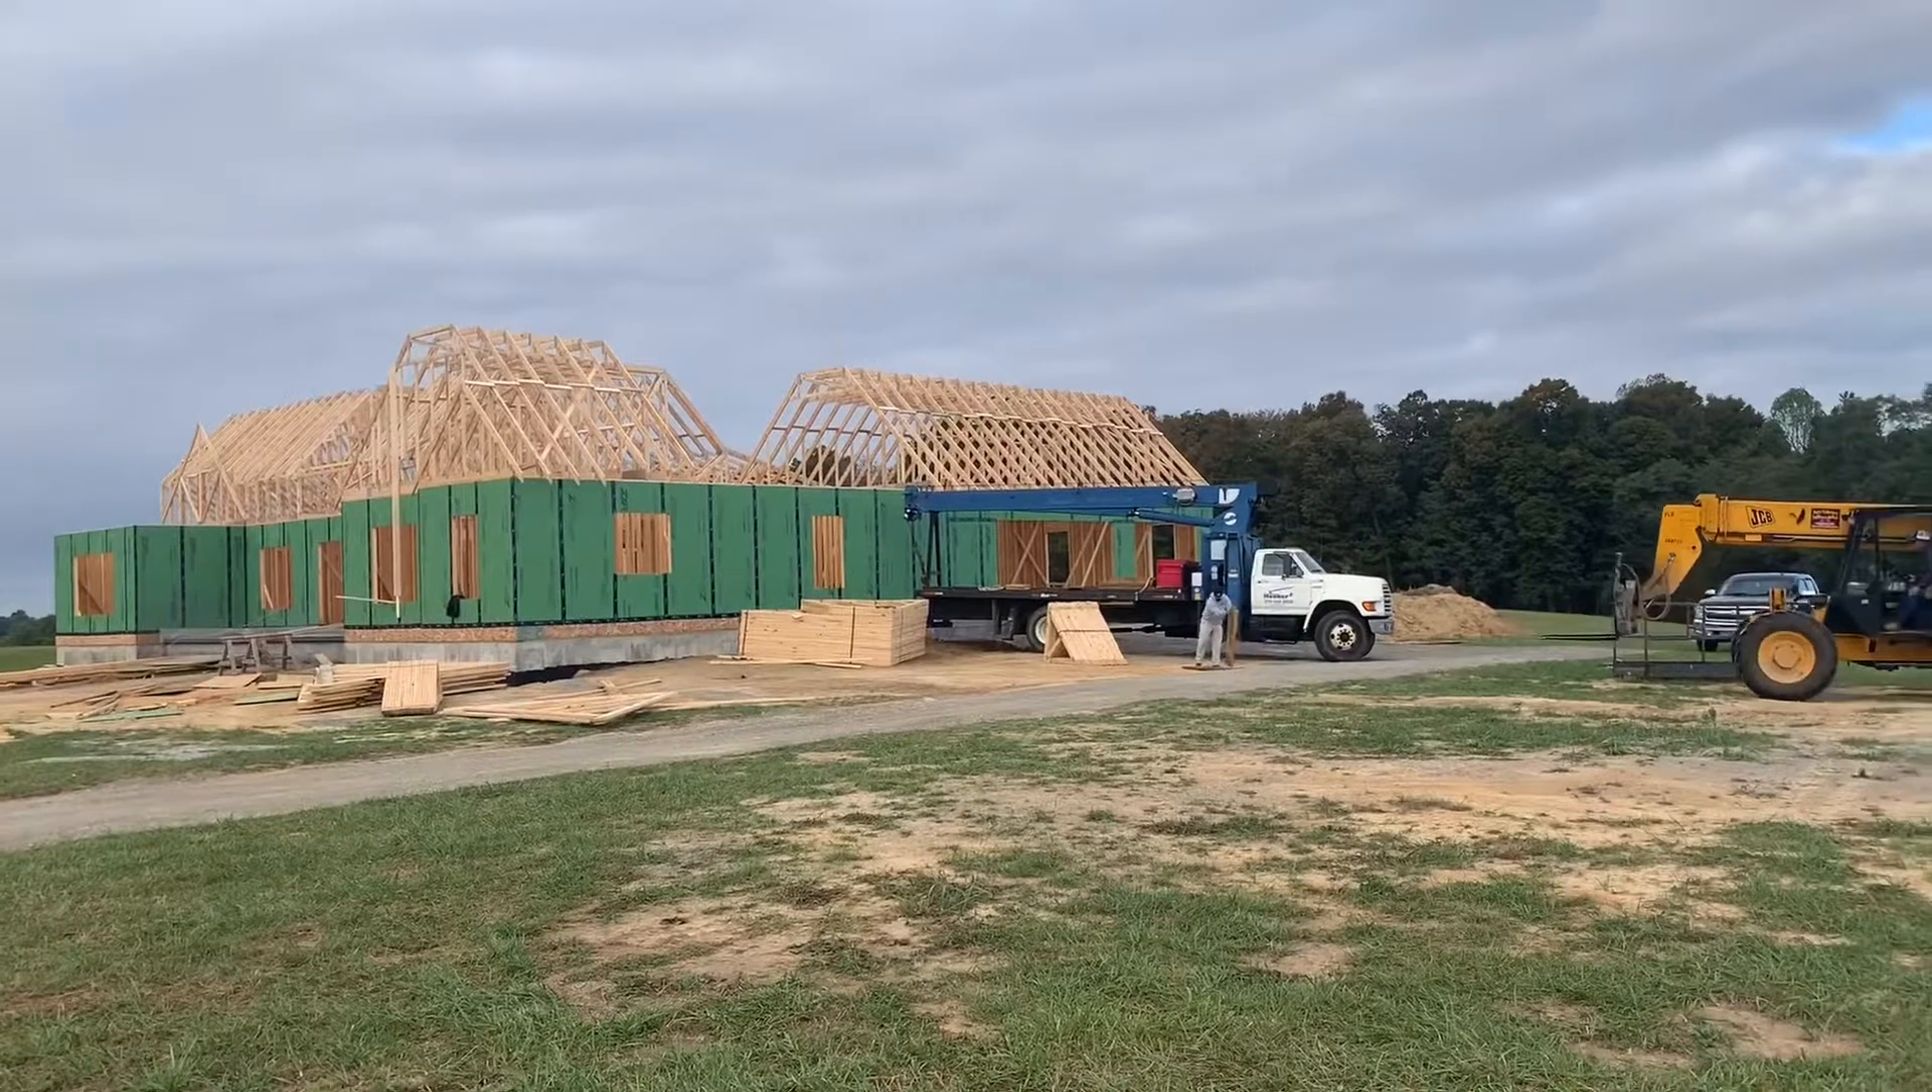As you can see, they've got most of the trusses set on this side.